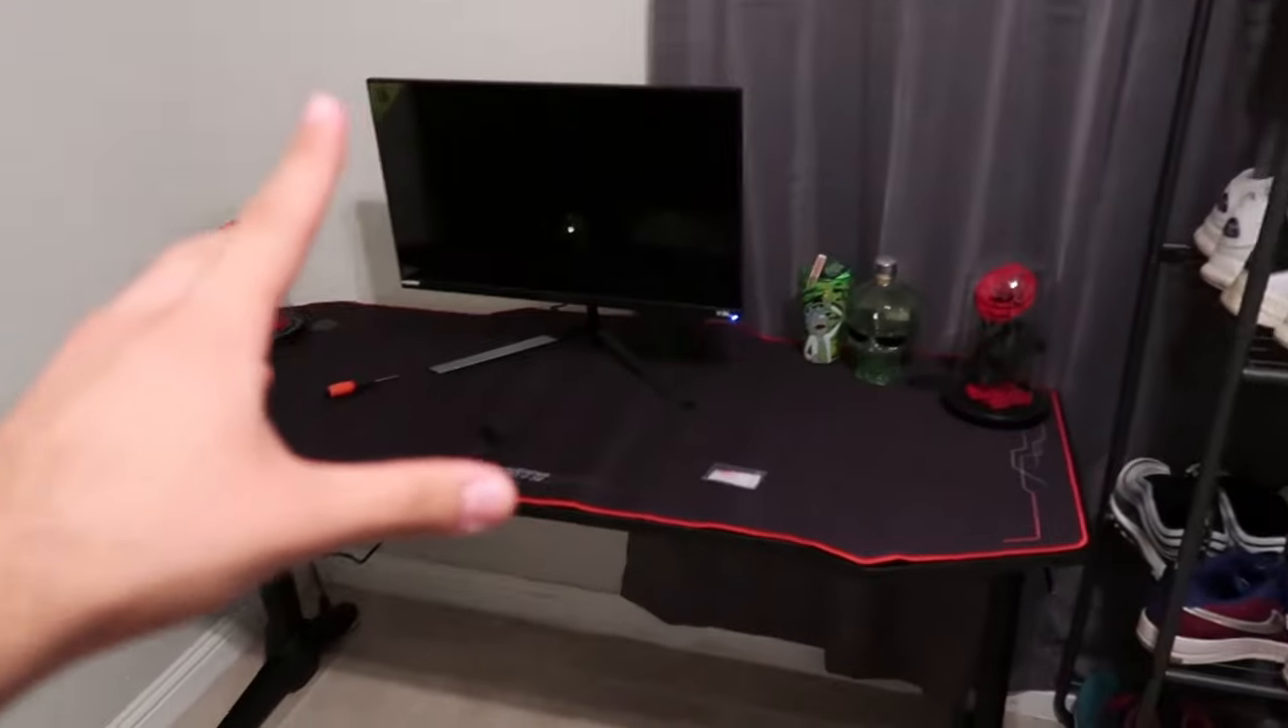So we got the table set up.